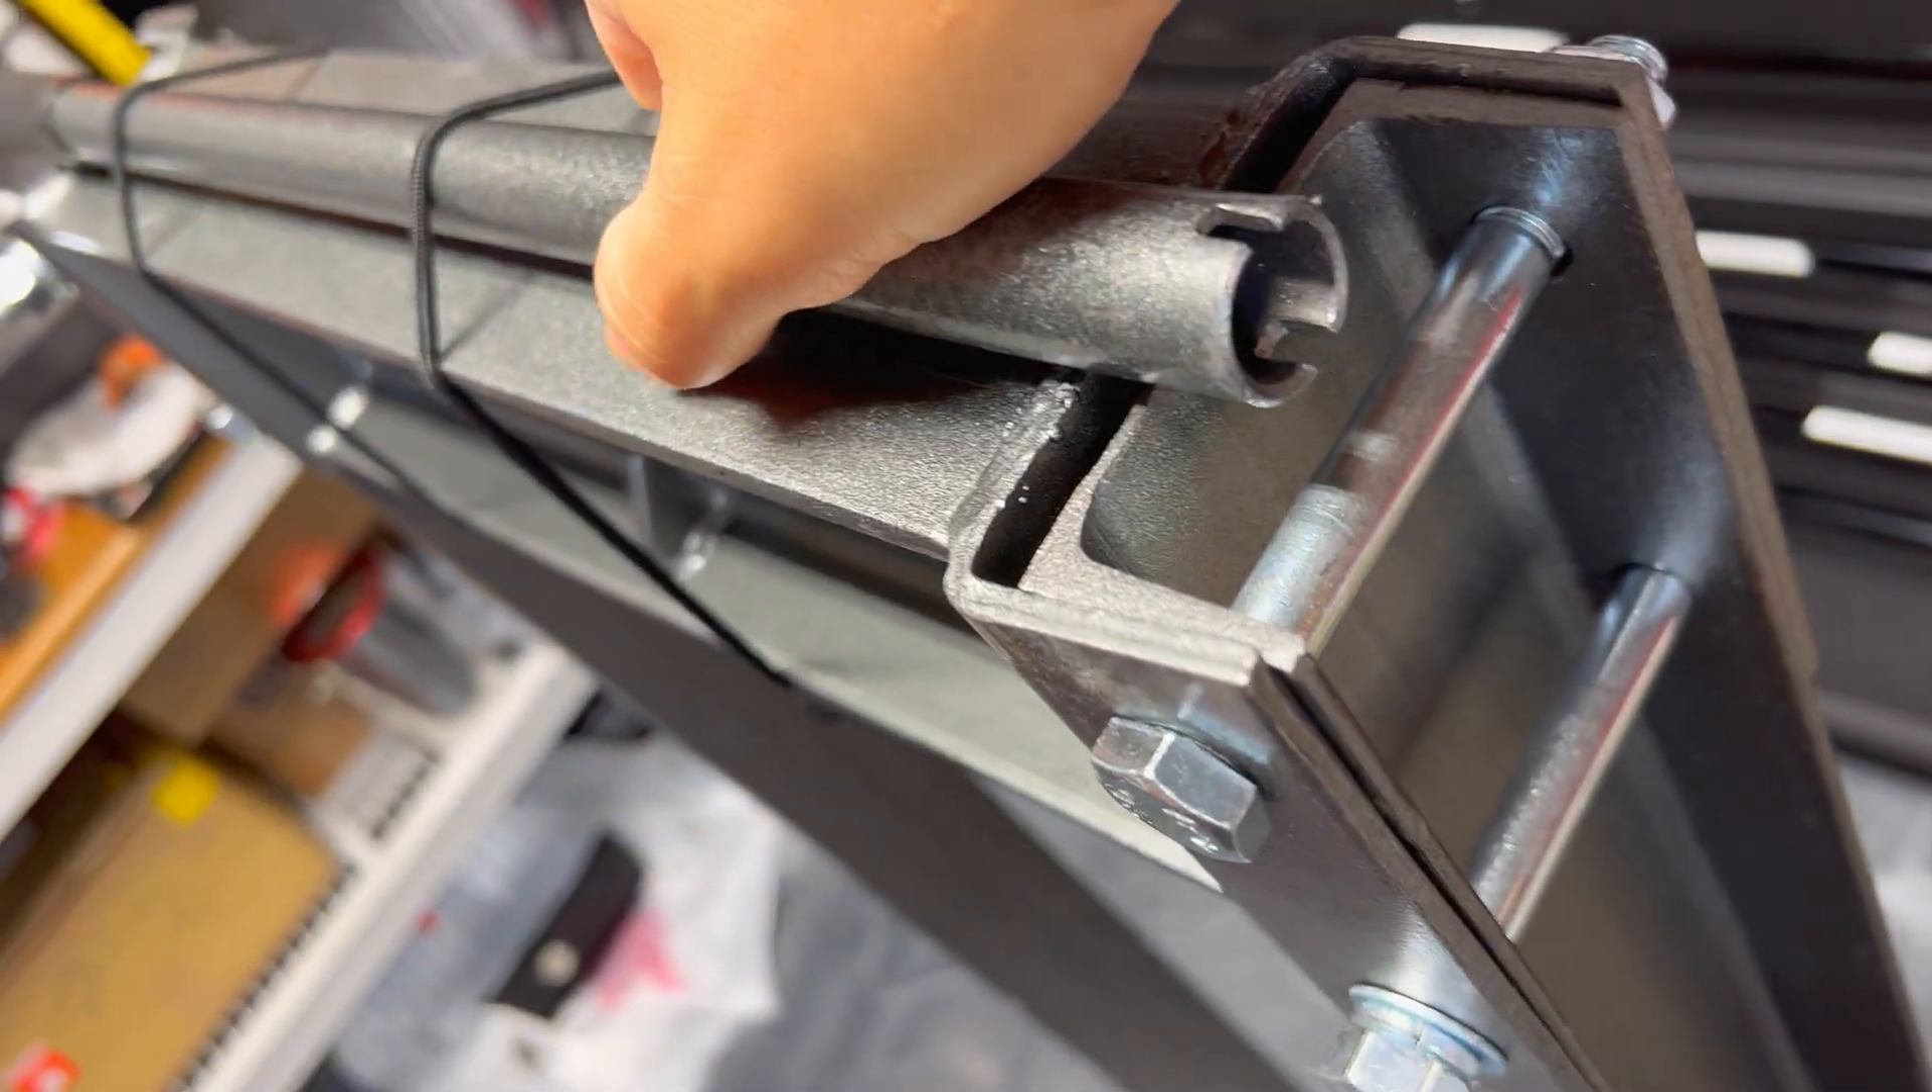In addition on top here, the bar for the jack, I just strapped it on here with just two little bungee cords.